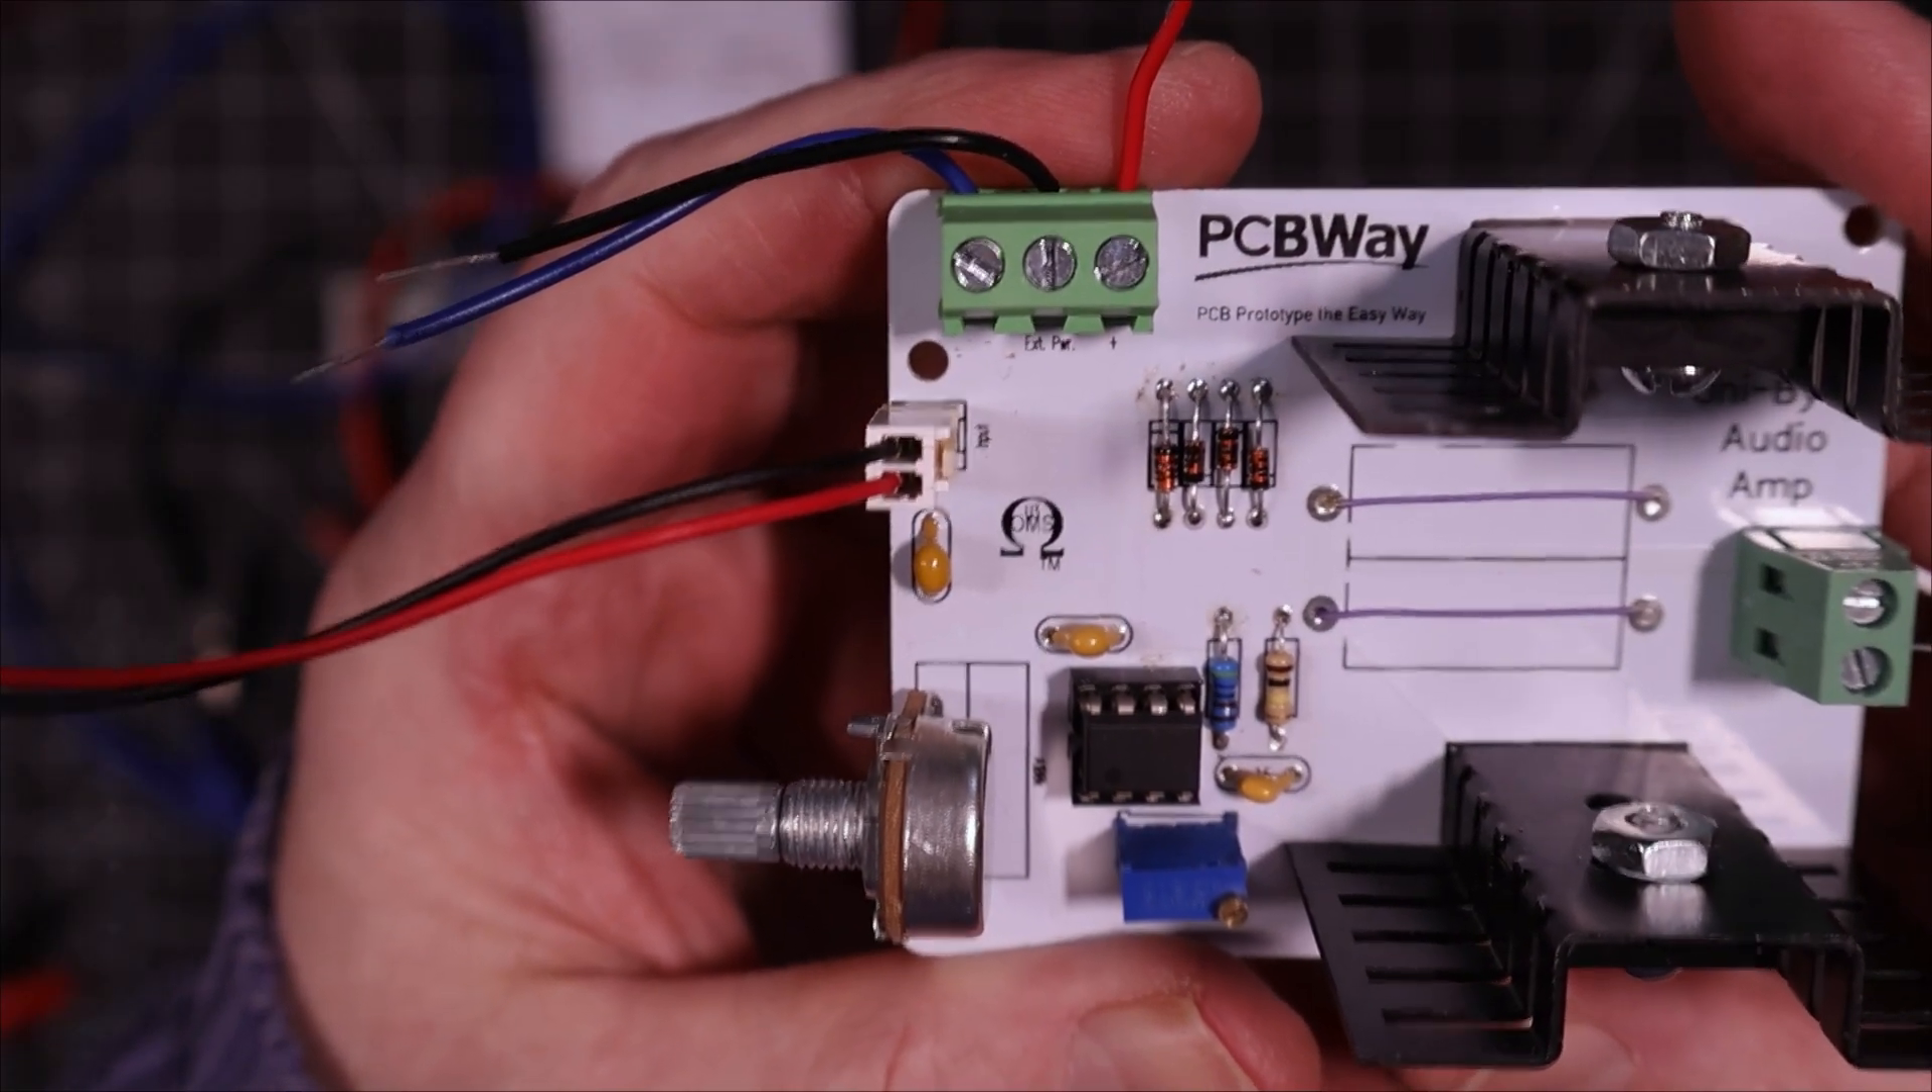Now you can see in there we've got all four diodes in.